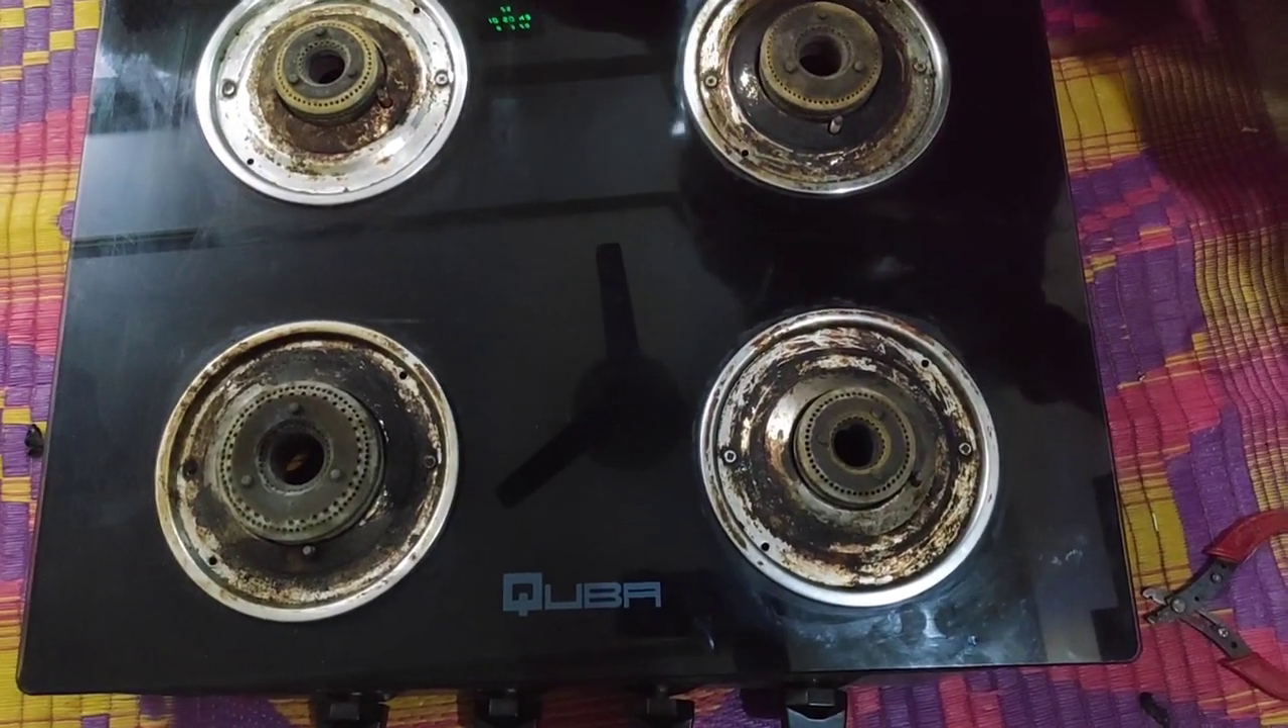यह जो गैस थी हमने इसके burner और यह जो plates थी इन्हें लगा दिया है।